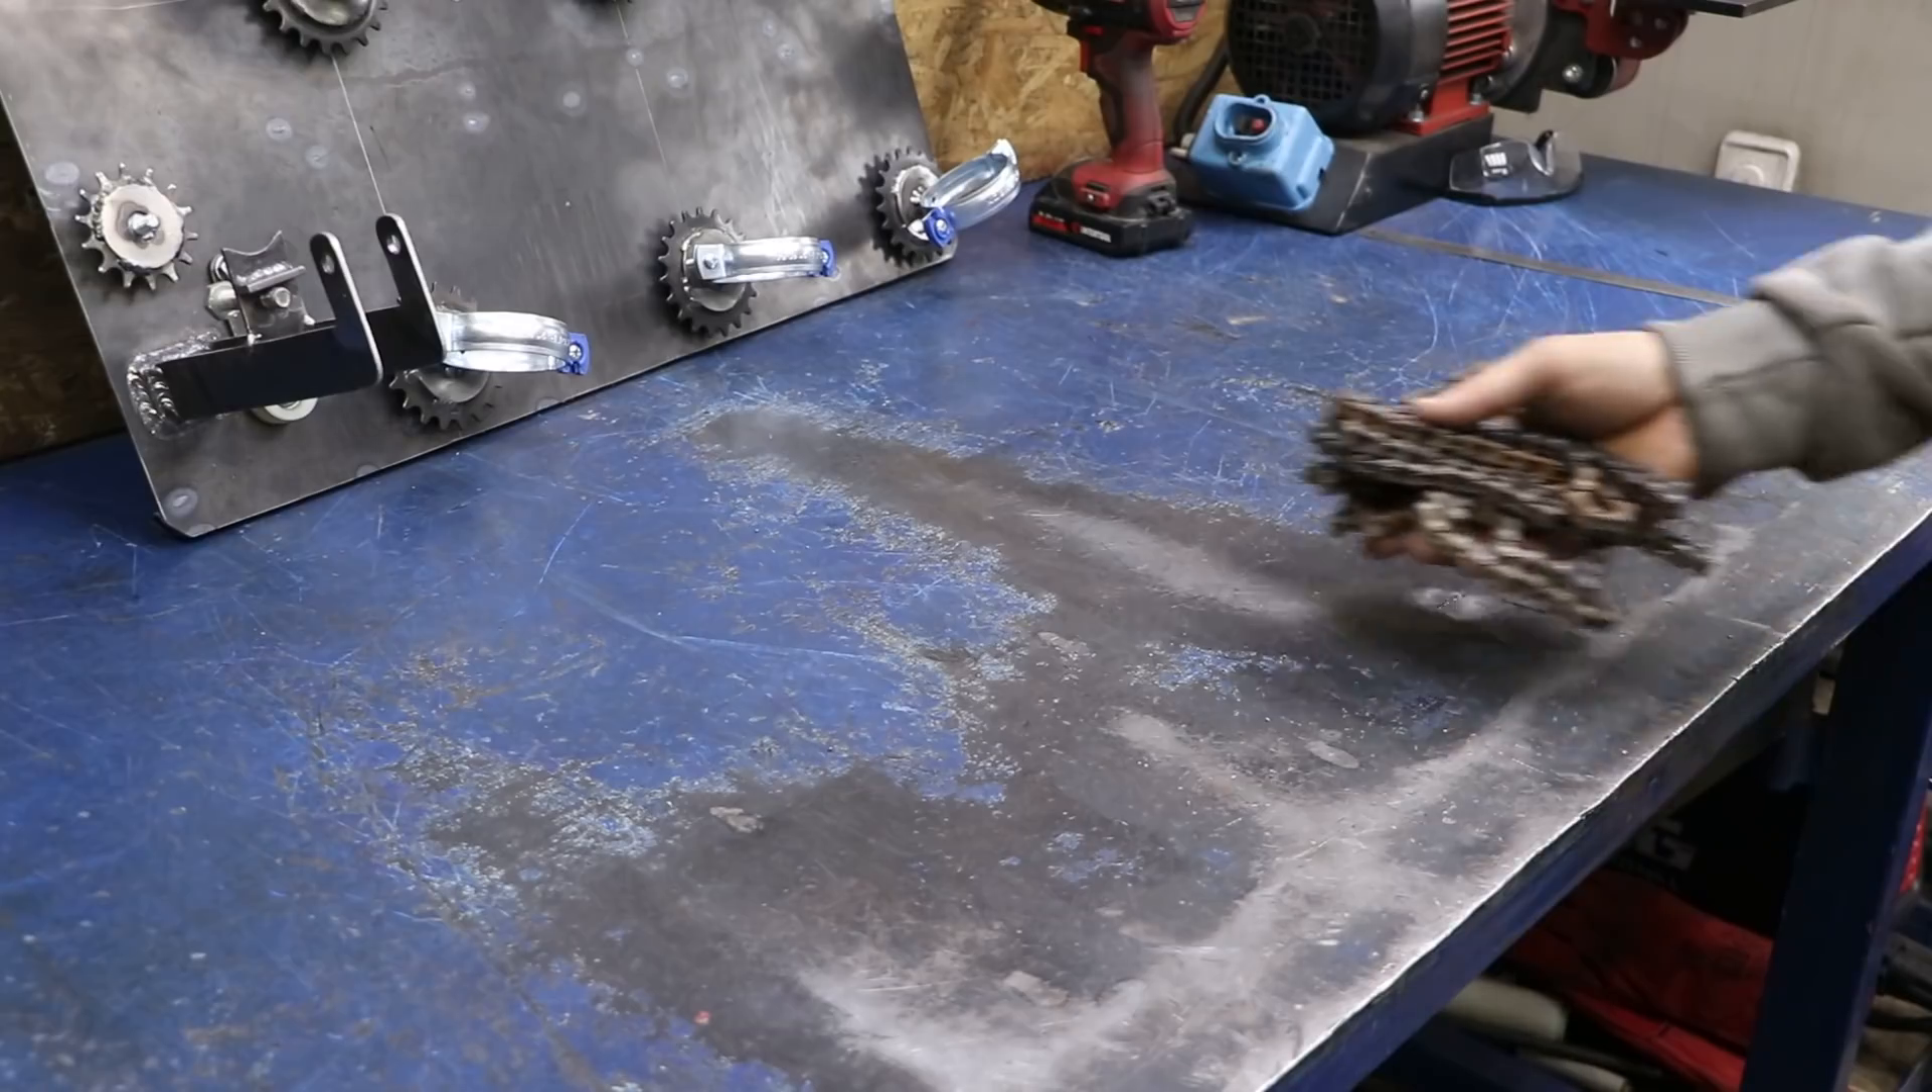Вроде все готово, за исключением того, что пока еще отсутствует цепь.